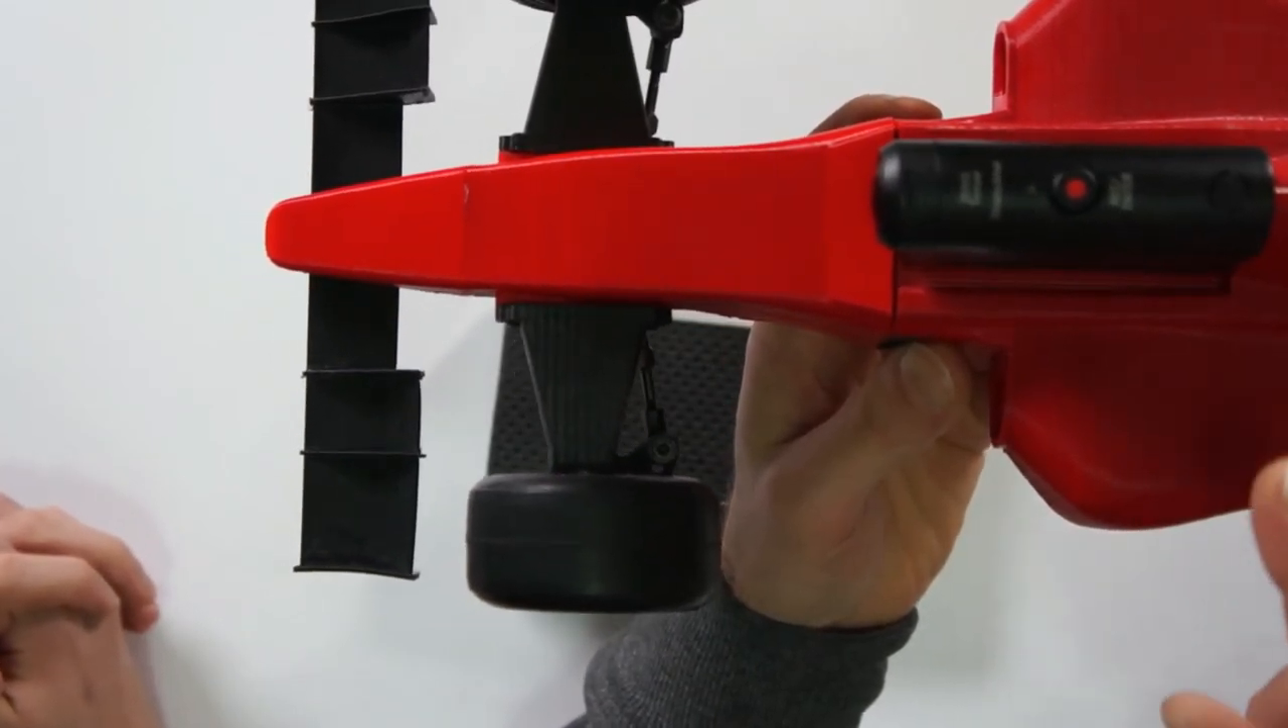Abbiamo montato L'action cam di Sony In stile Camera car di Formula 1.